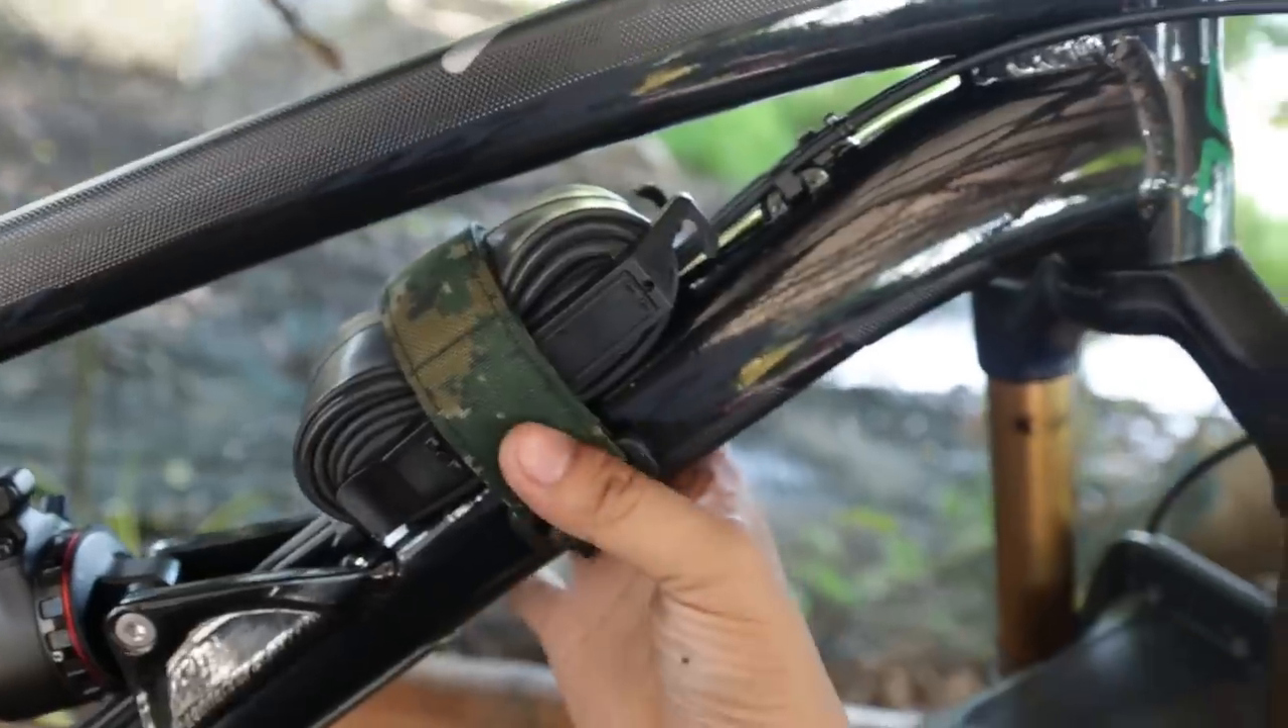Nilipat ko na din dito etong spare tube ko.